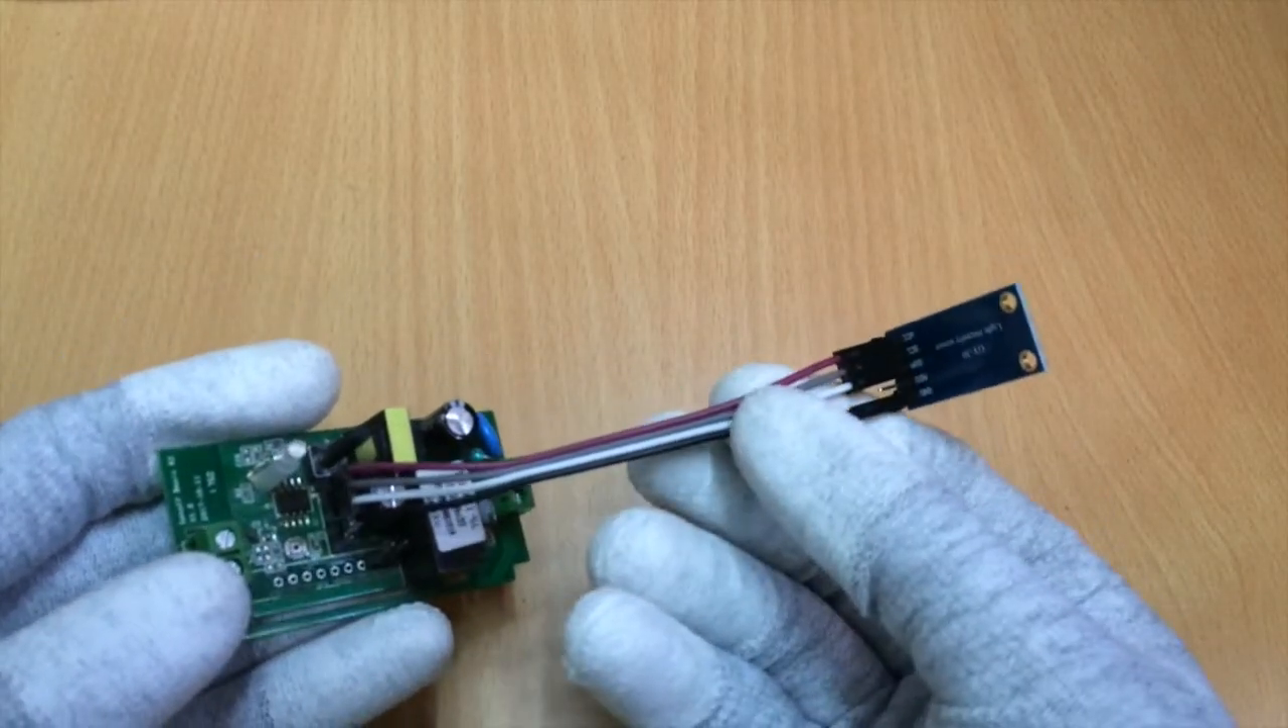So now we have connected the sensor to the sonoff.